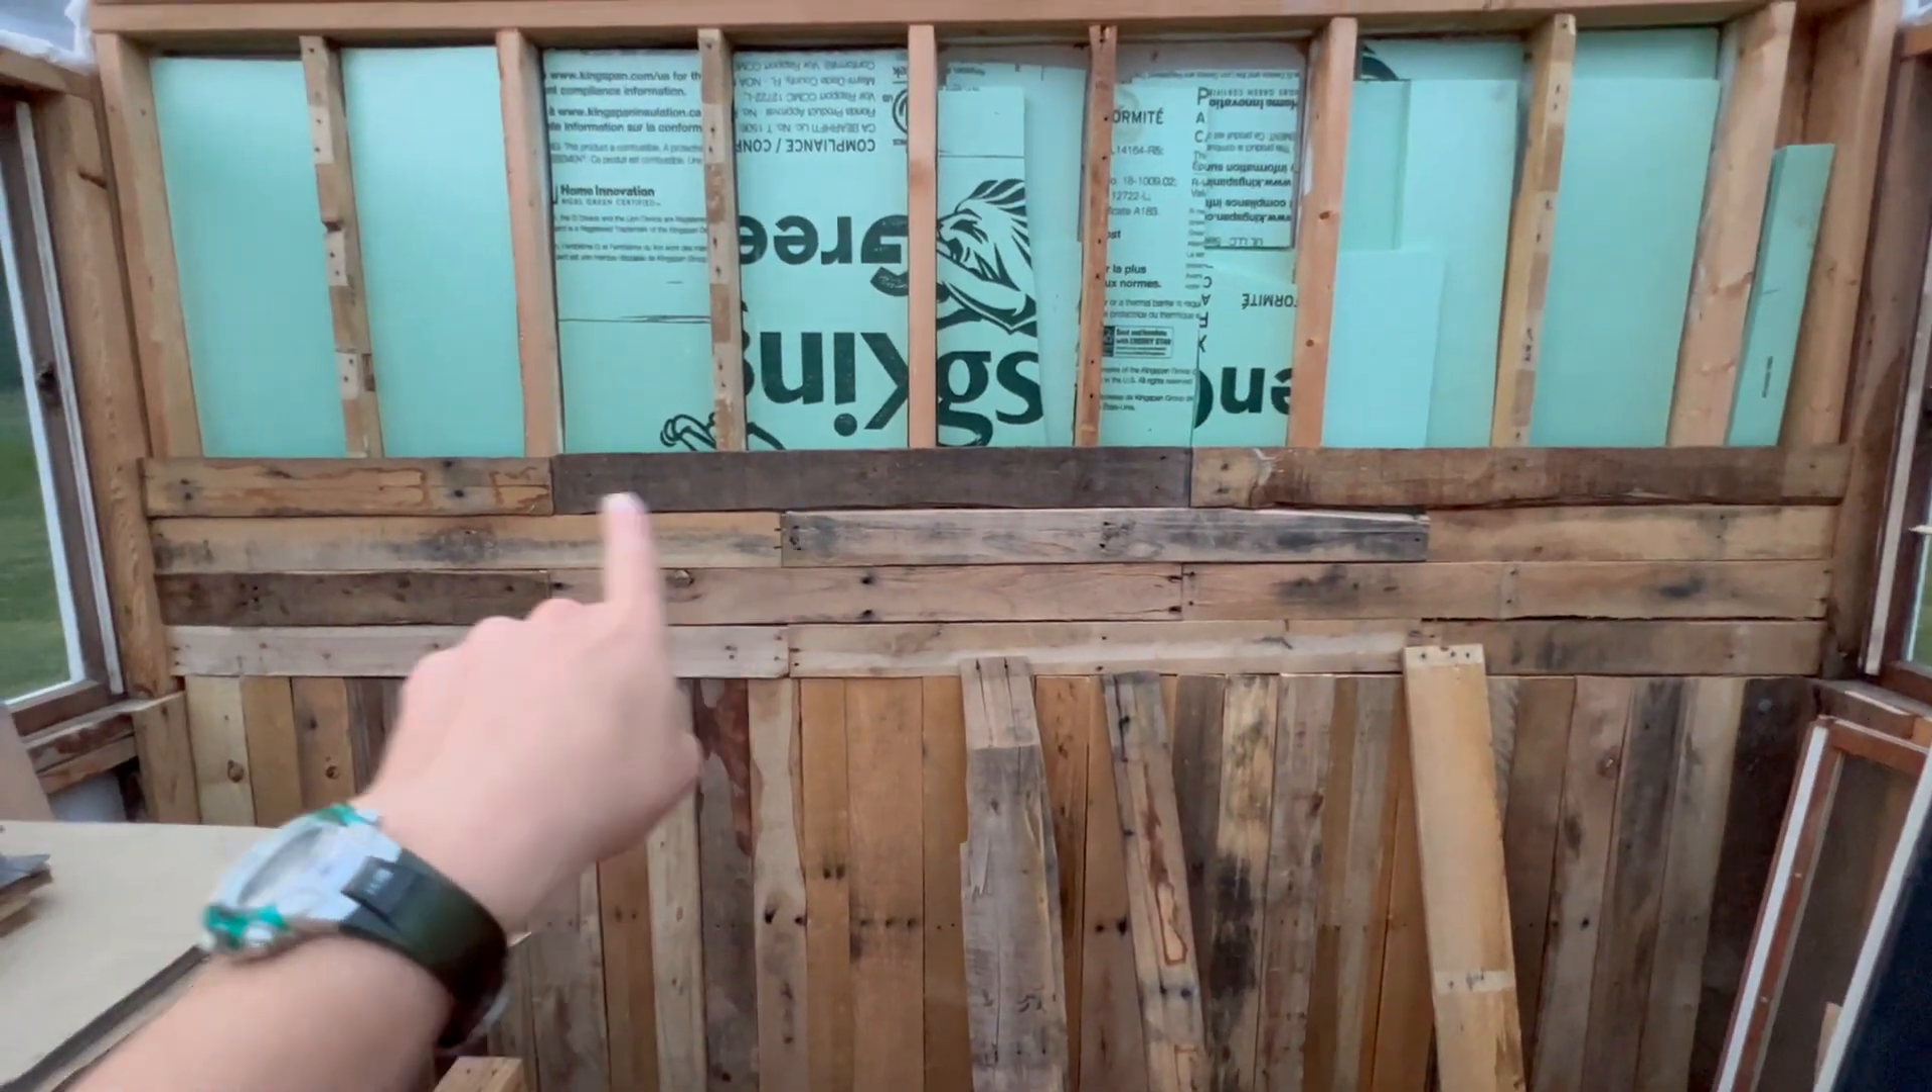The bottom is completely done and I started doing the horizontal planks up top.